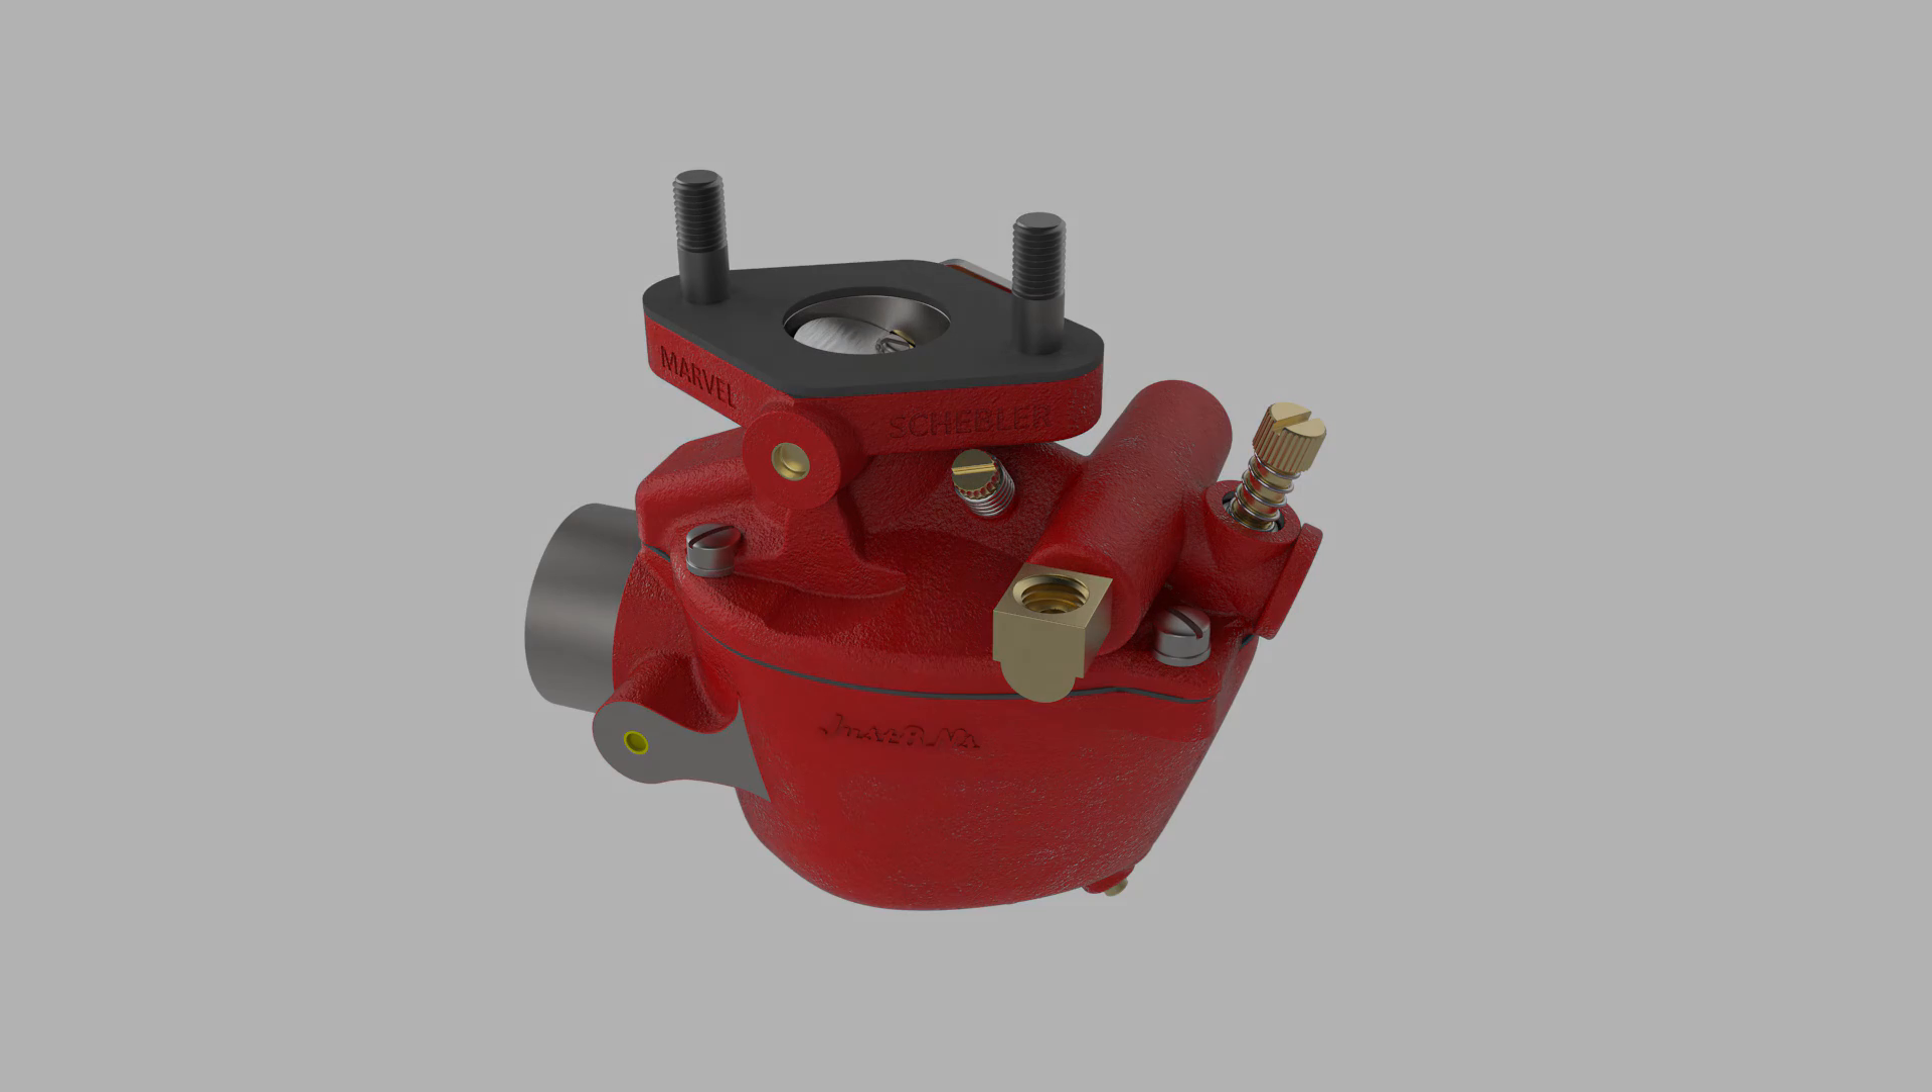Place the throttle body to intake manifold gasket over the mounting studs and the carburetor is now completely assembled.